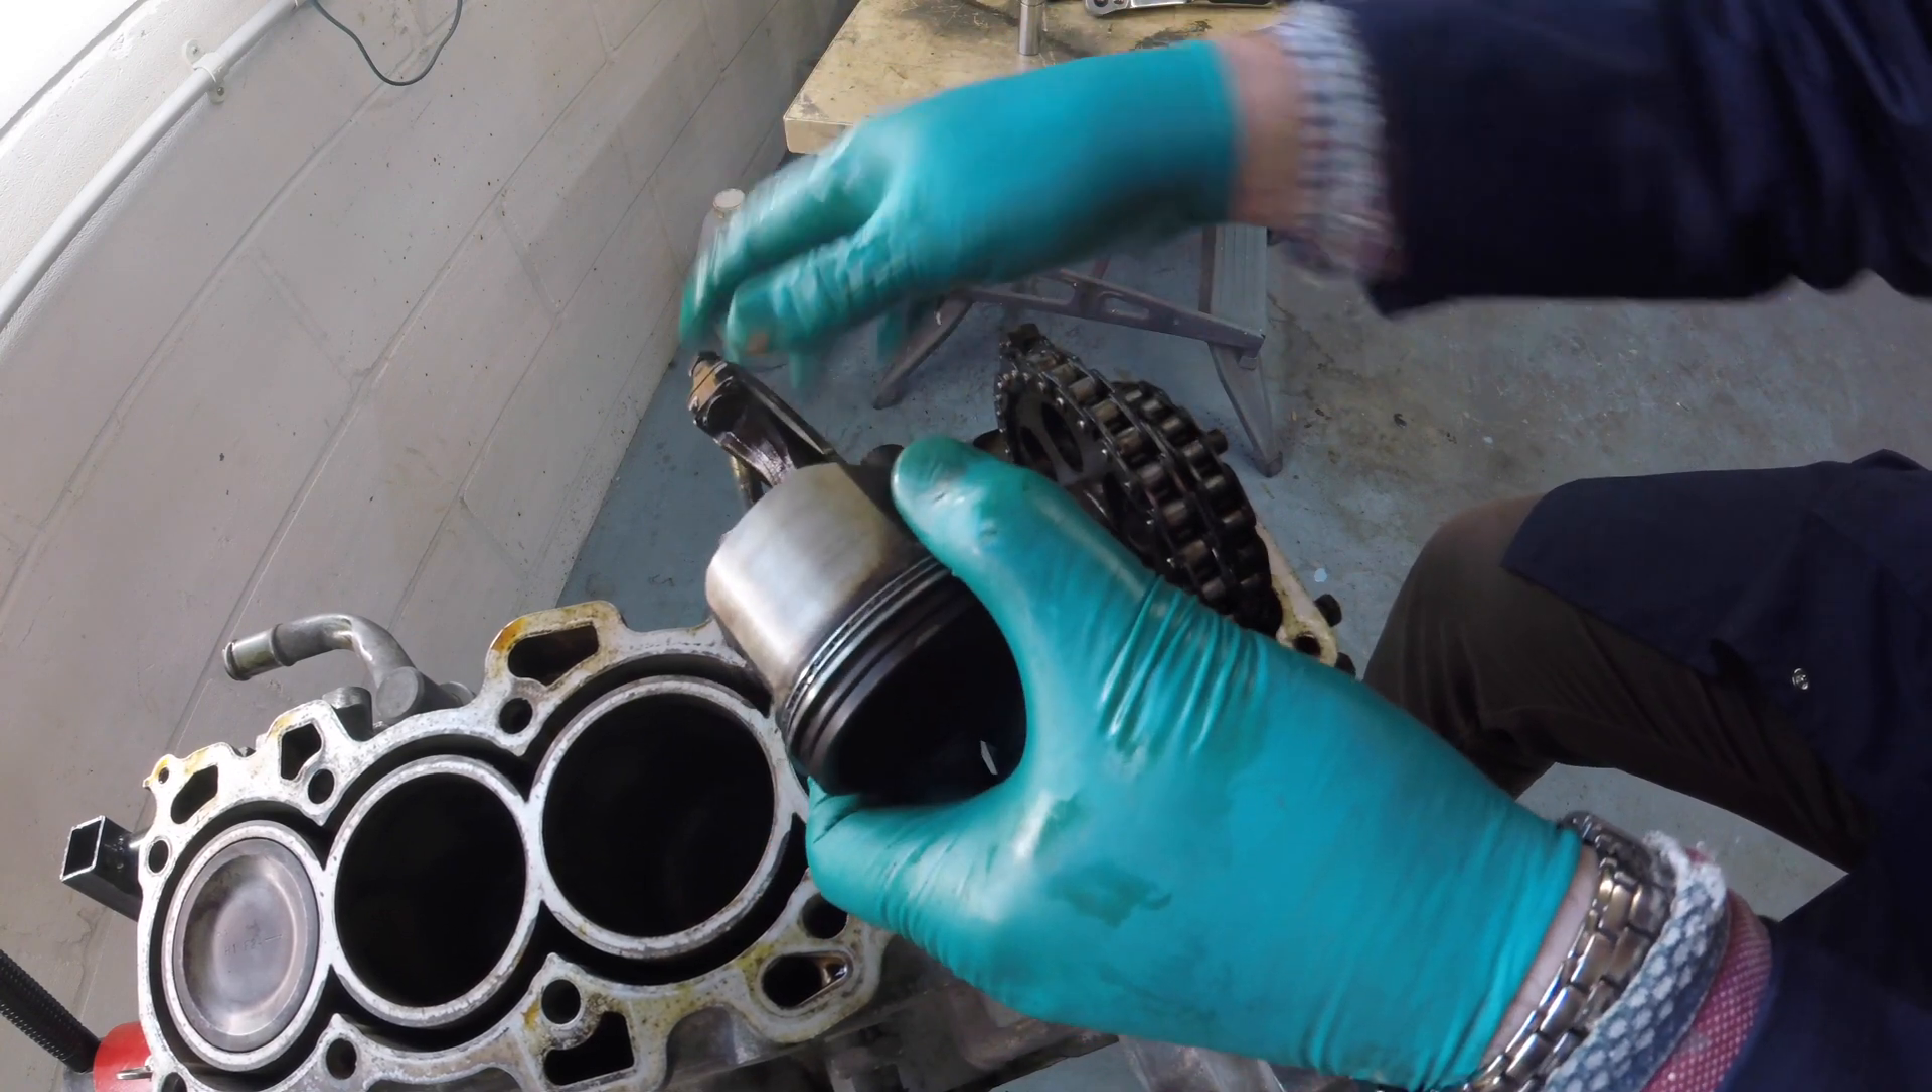I've just taken the number one piston out.